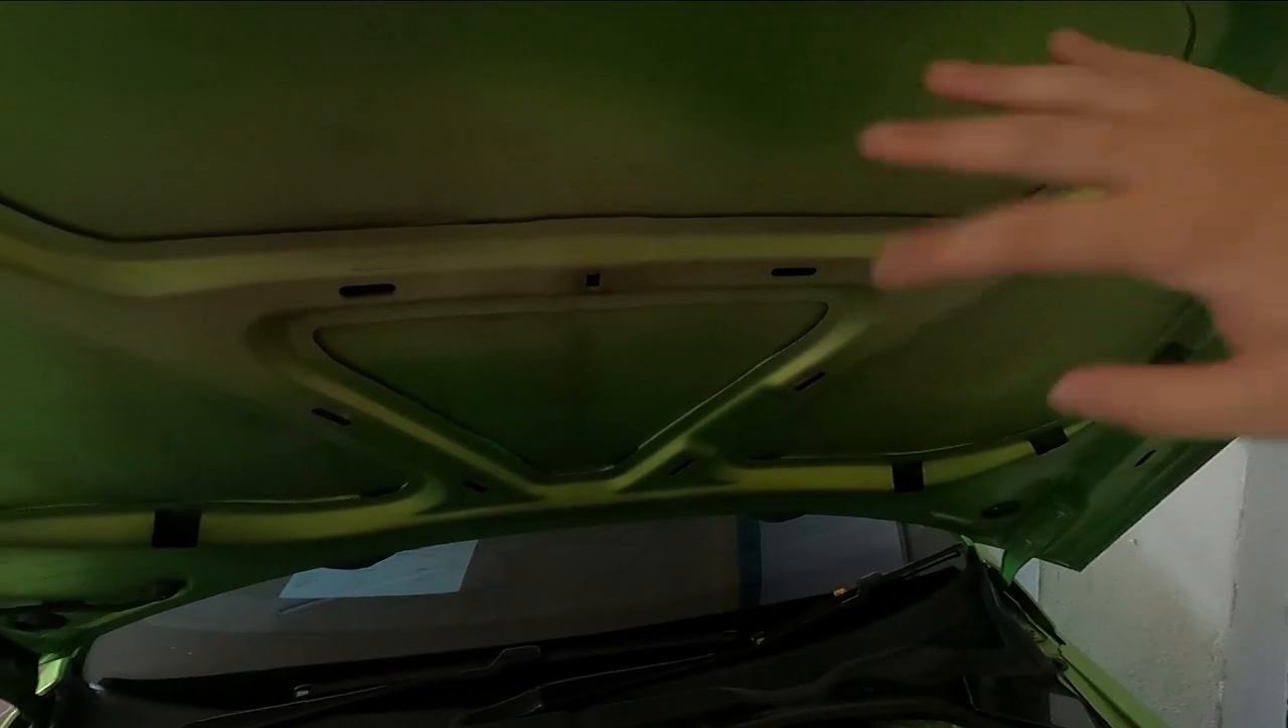And this is how the hood looks without the insulation.